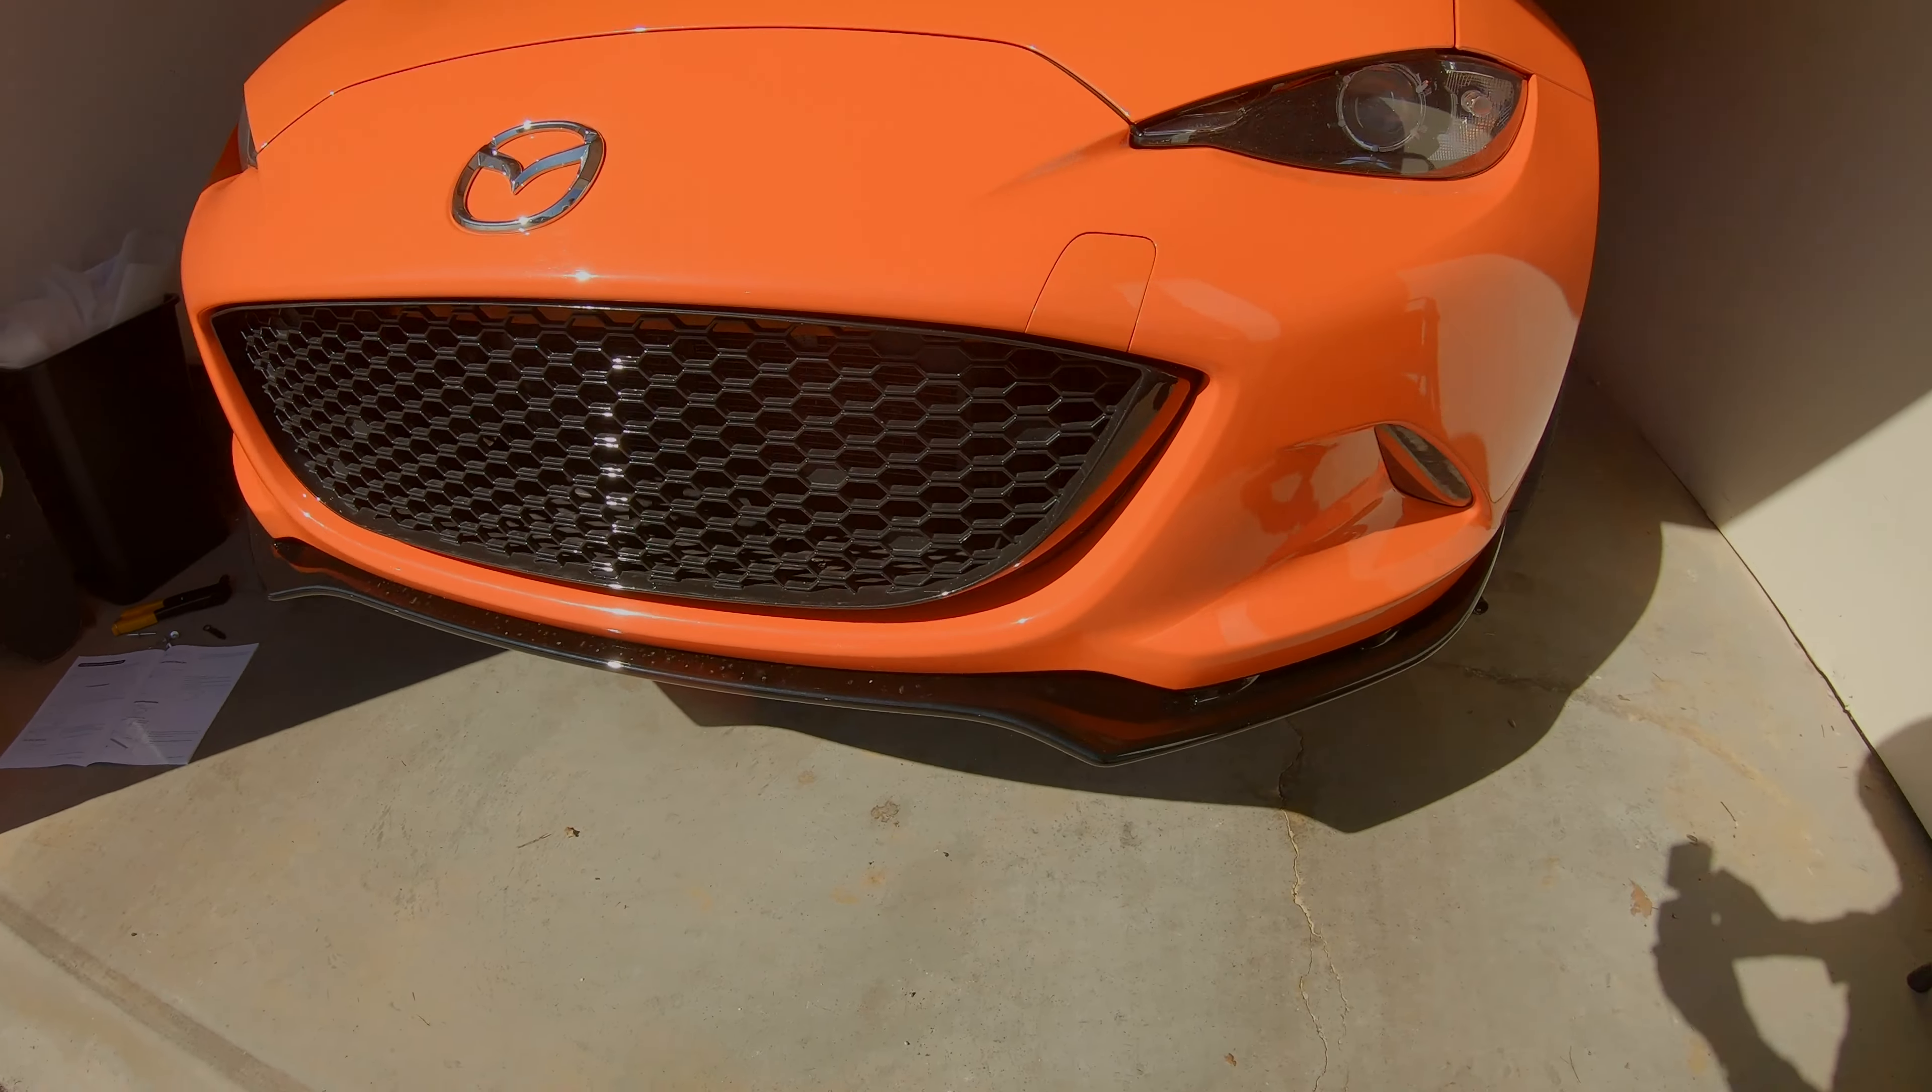Now, the front lip spoiler is completely installed, so we can go ahead and move on to the side skirts.